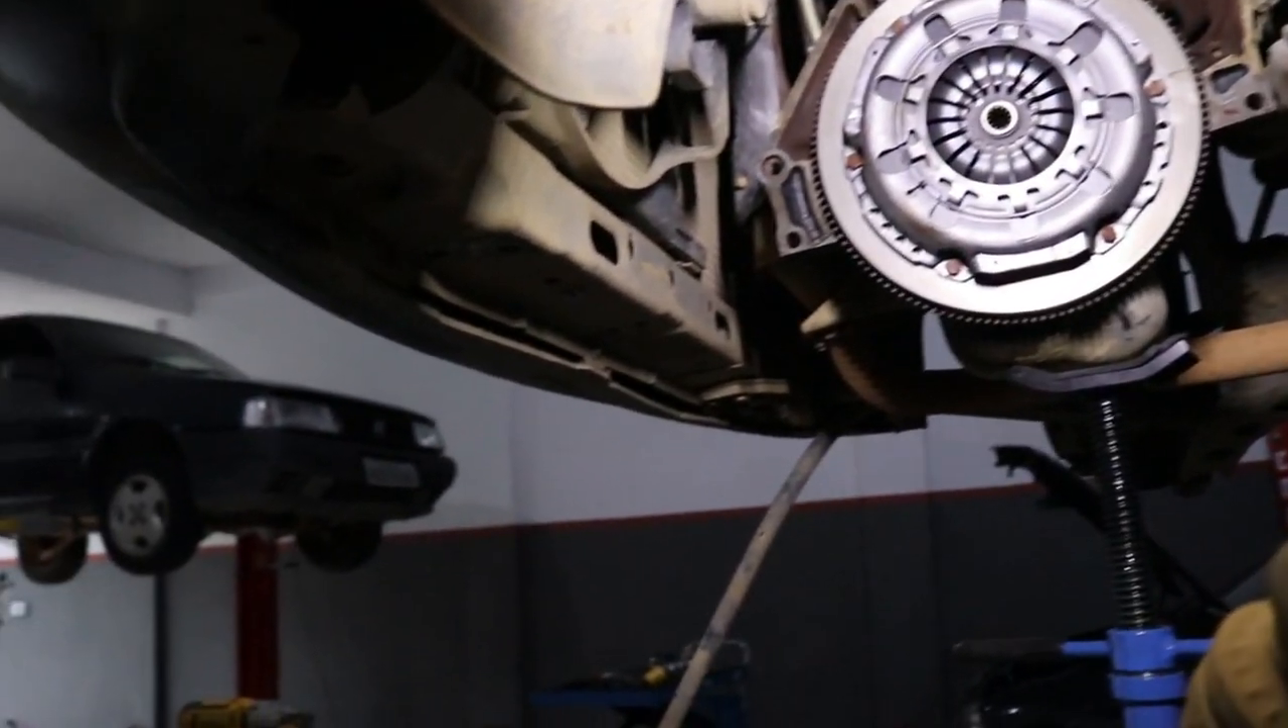E só pra mostrar pra vocês aí, a embreagem nova no lugar.